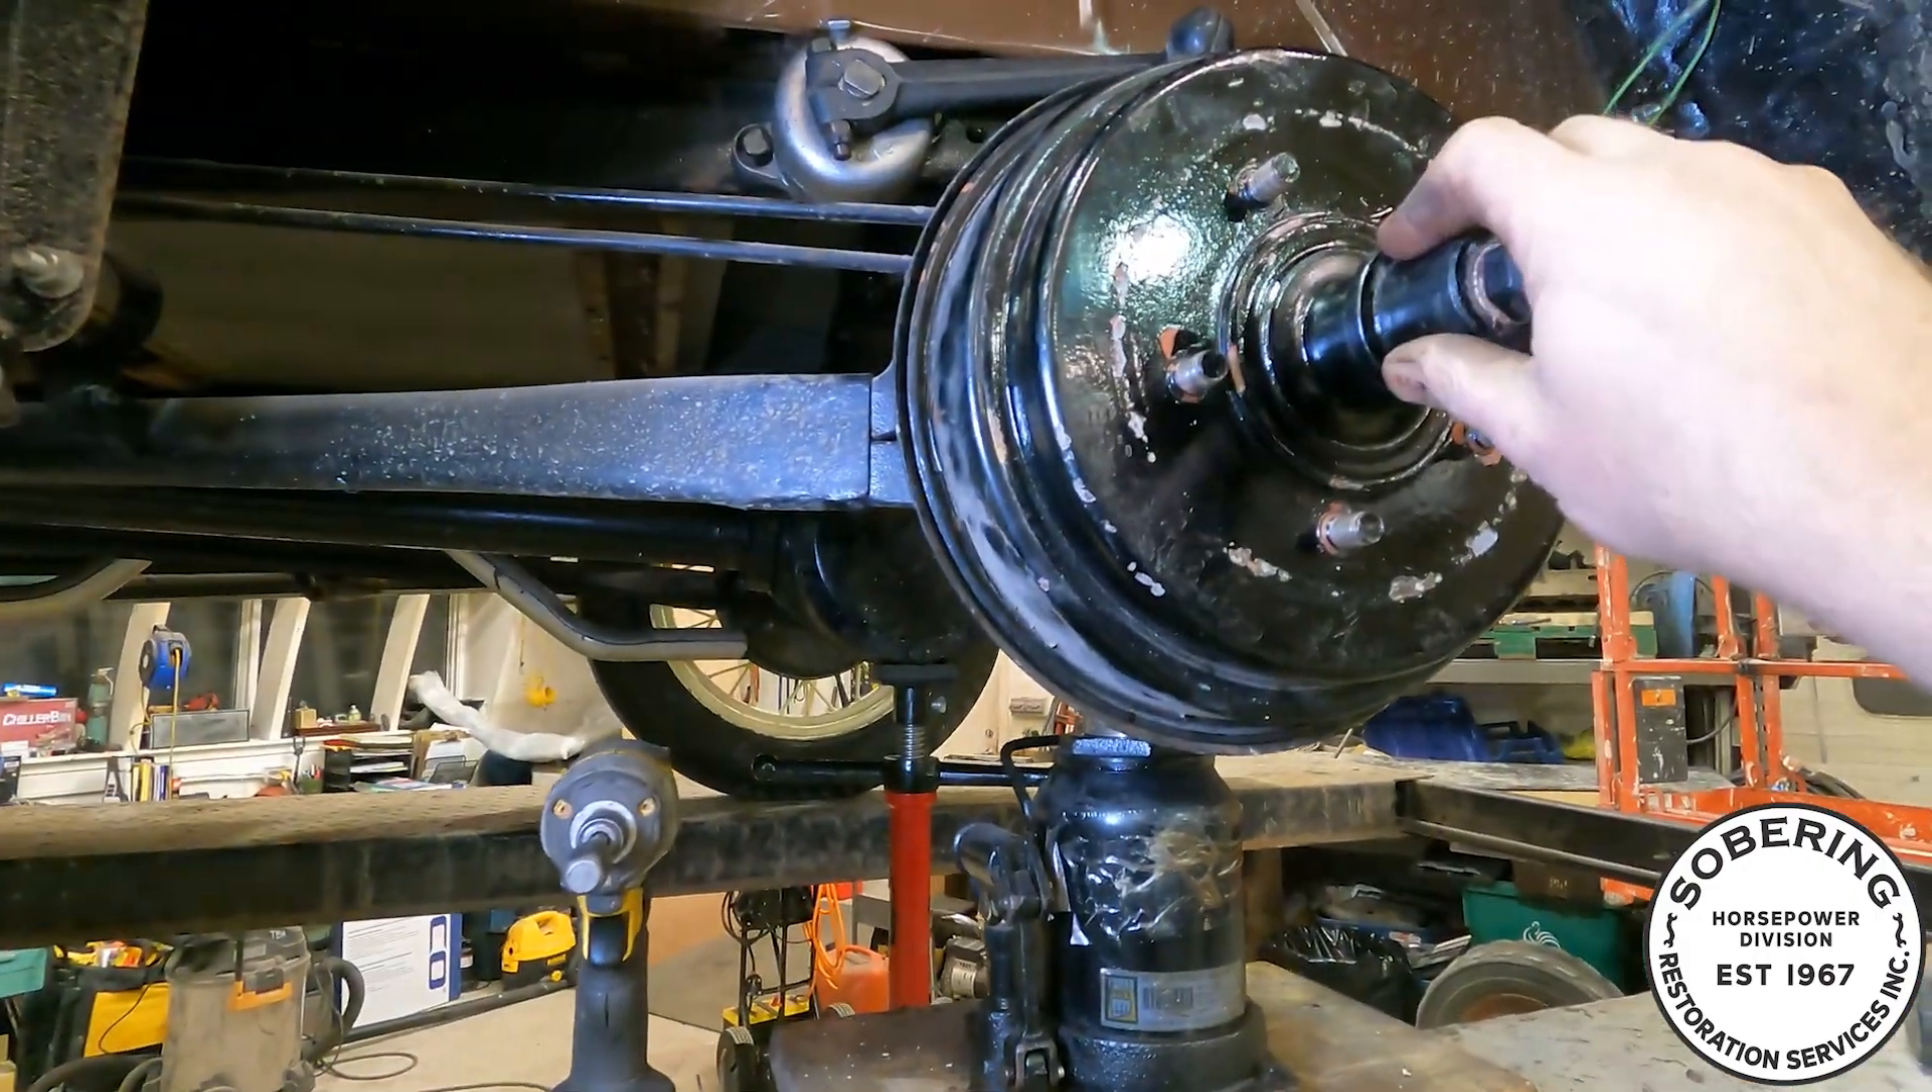Okay got the drum back on.